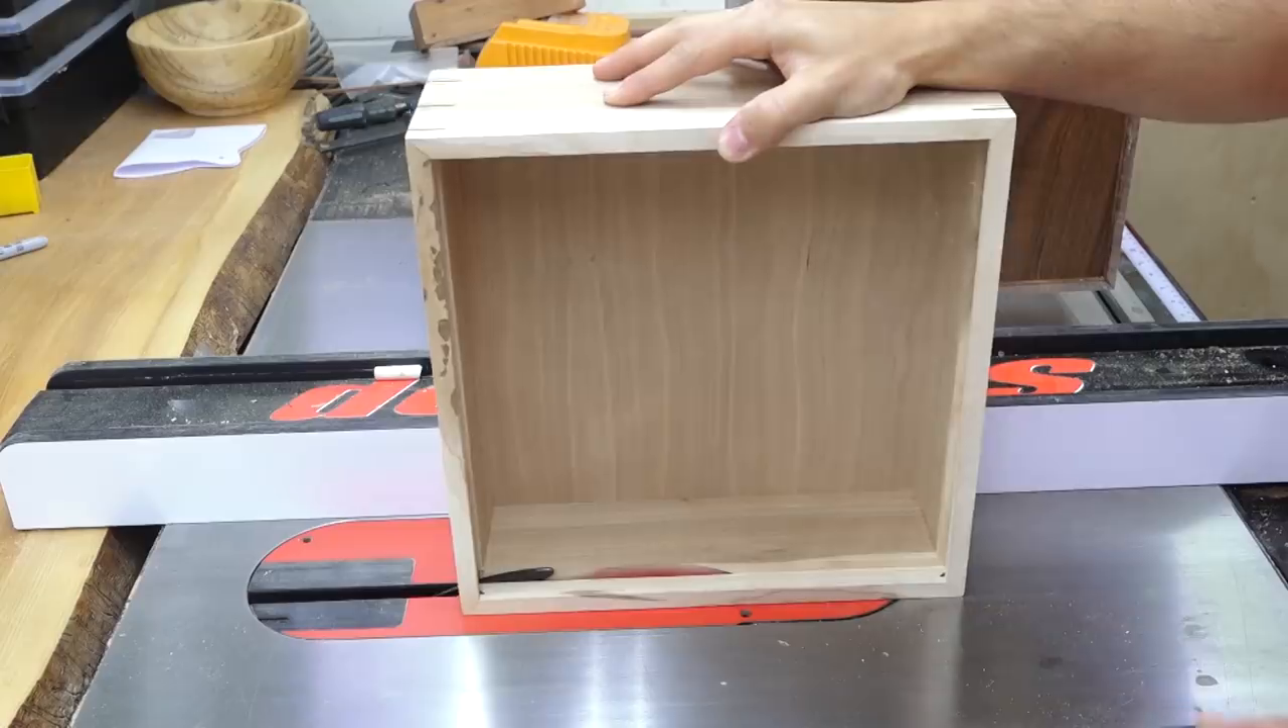There is the box all assembled.